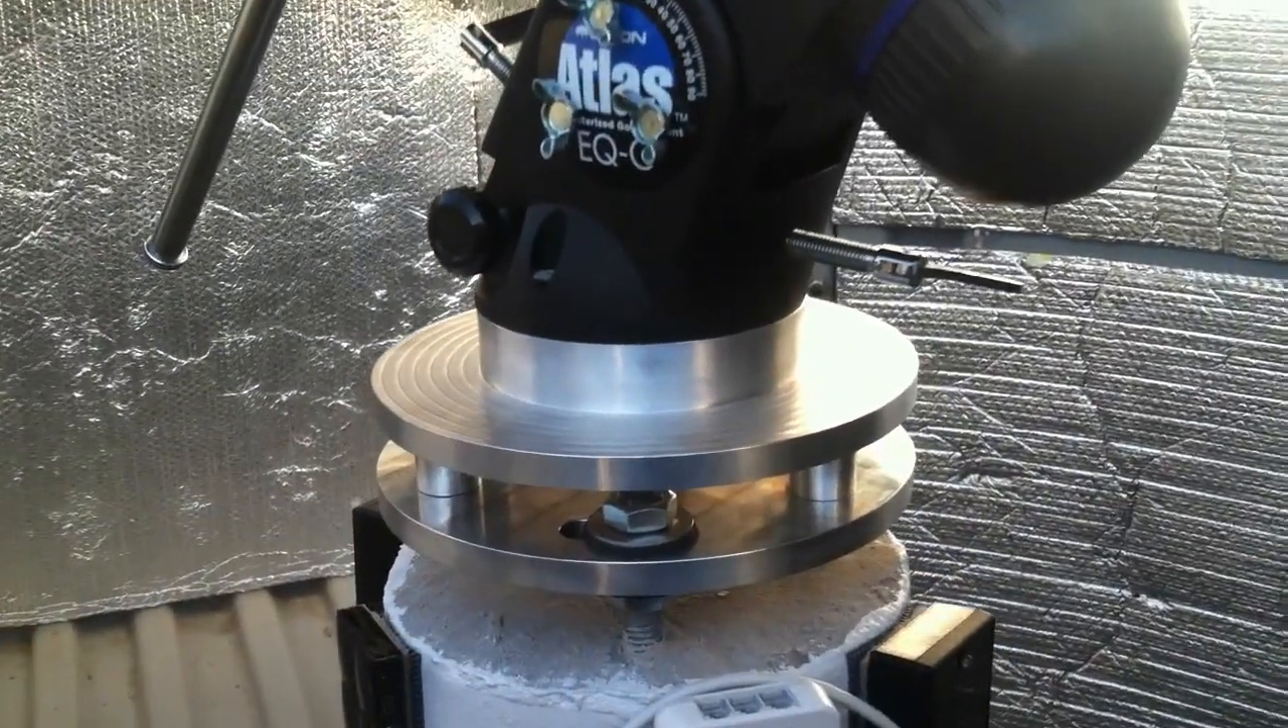You can see I've got the telescope mount installed on the pier now.